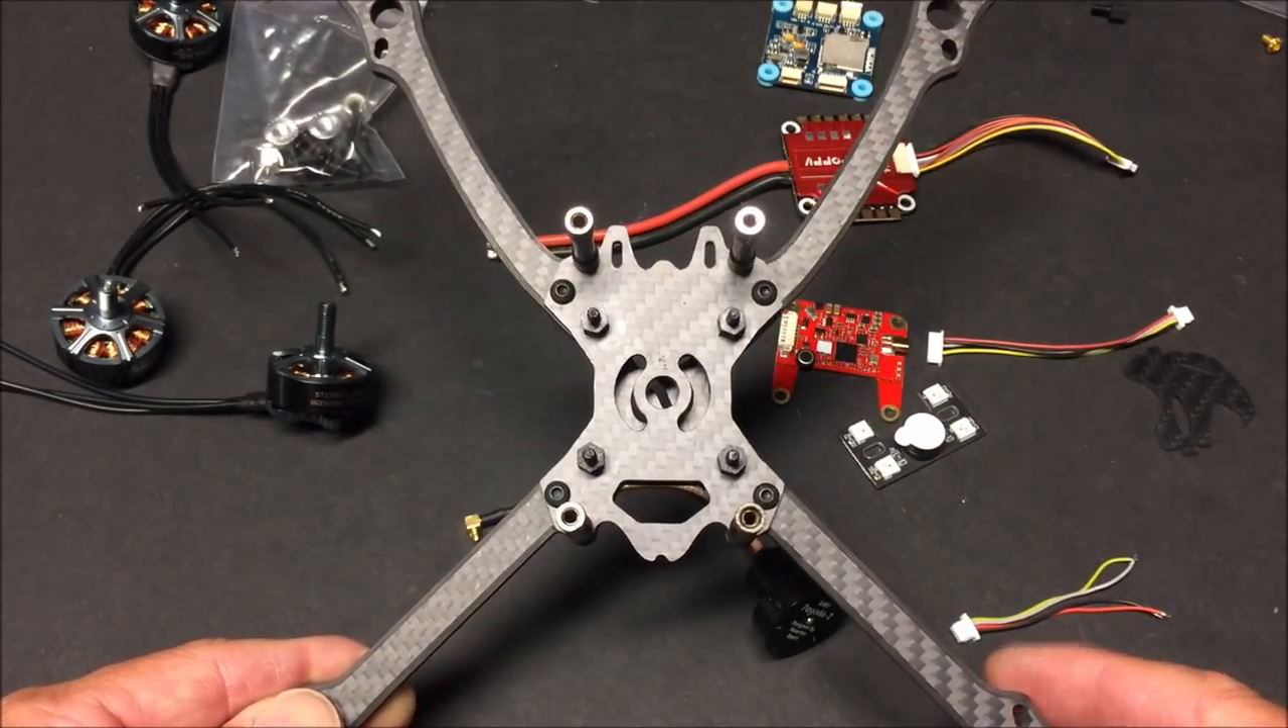Here's the frame all put together now.